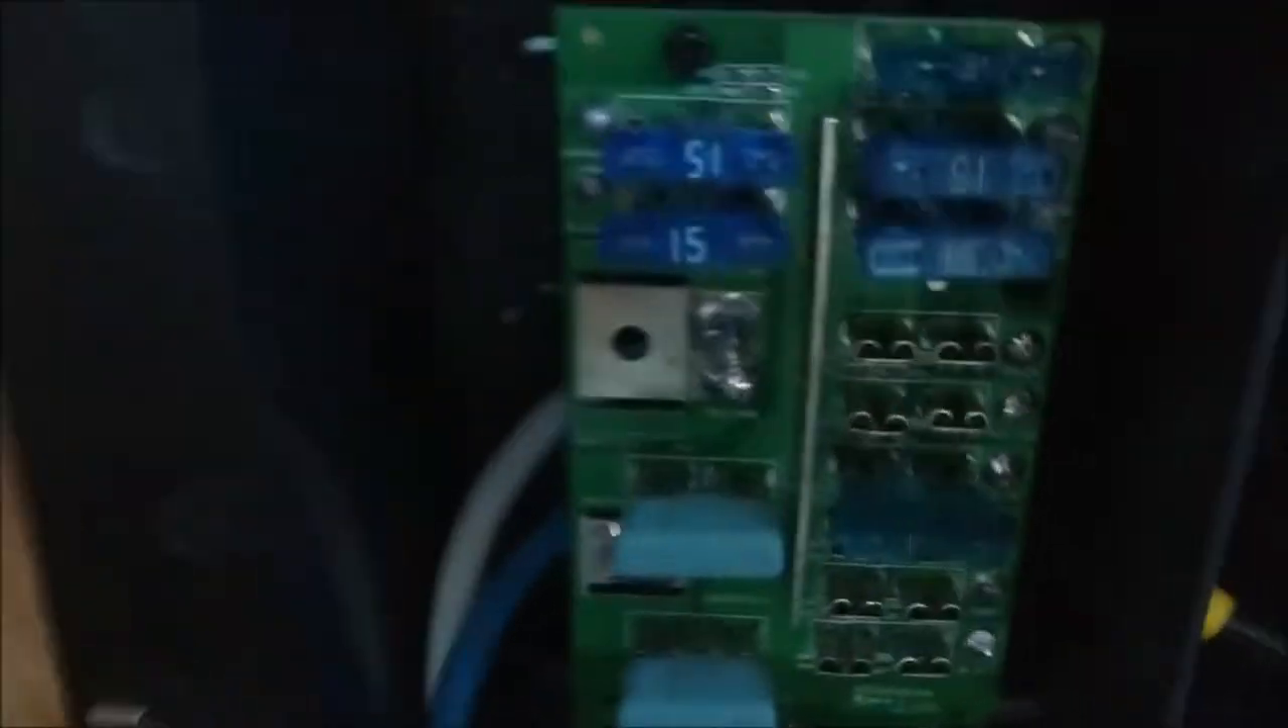I've got my fuses in there.